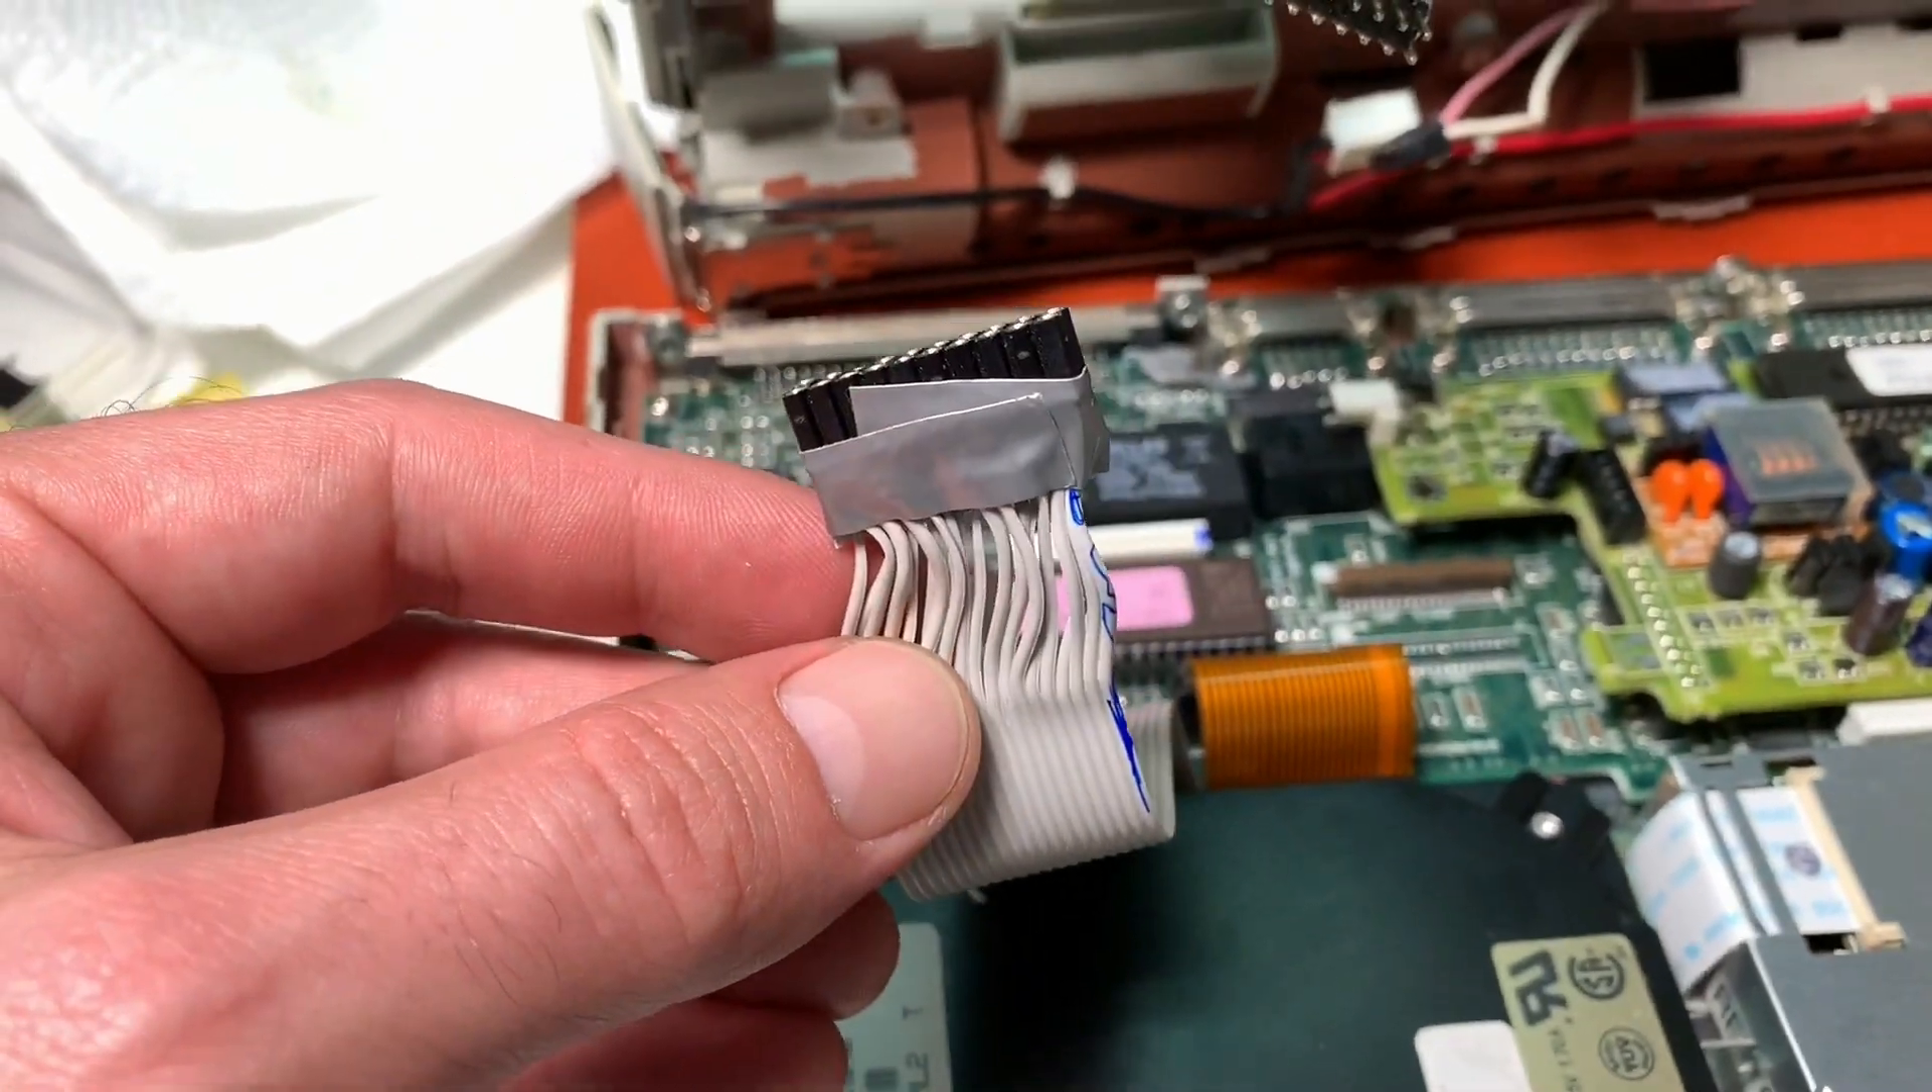And last but not least I had to solder some pin headers to our ribbon cables to have a proper connection in between.